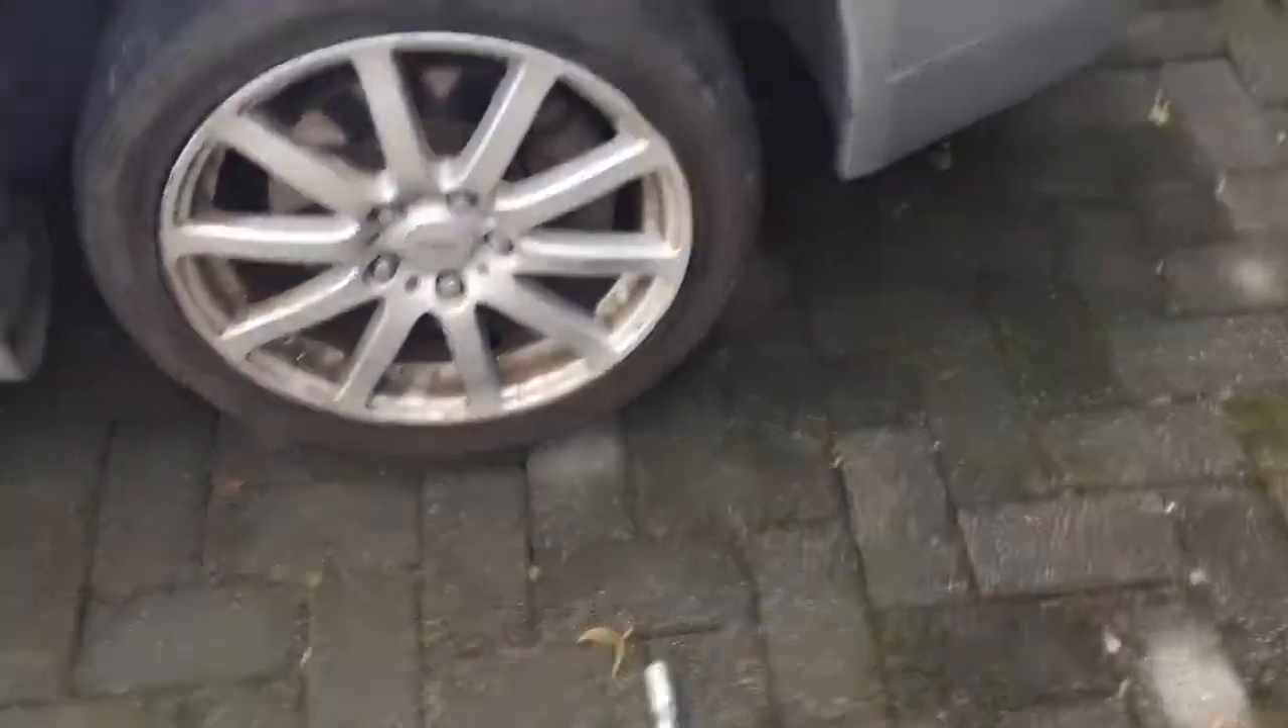Right, the tire's on.